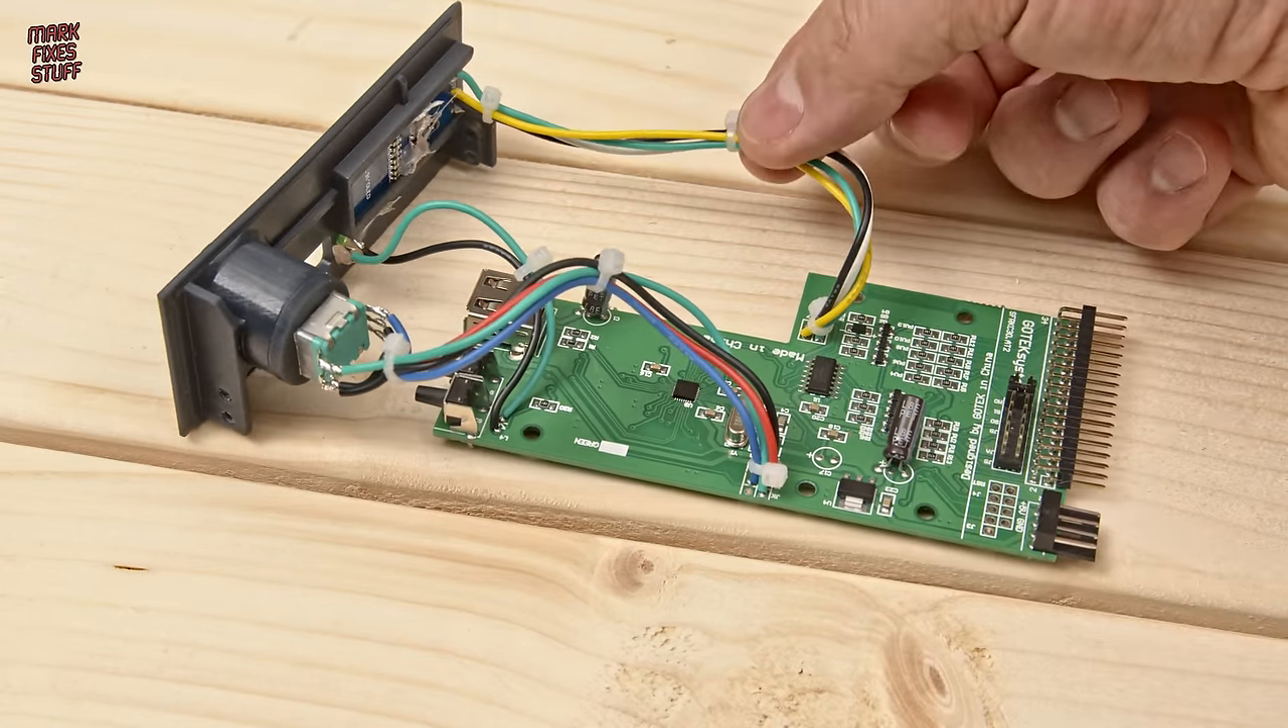This is all wired up. The front panel's all wired up.